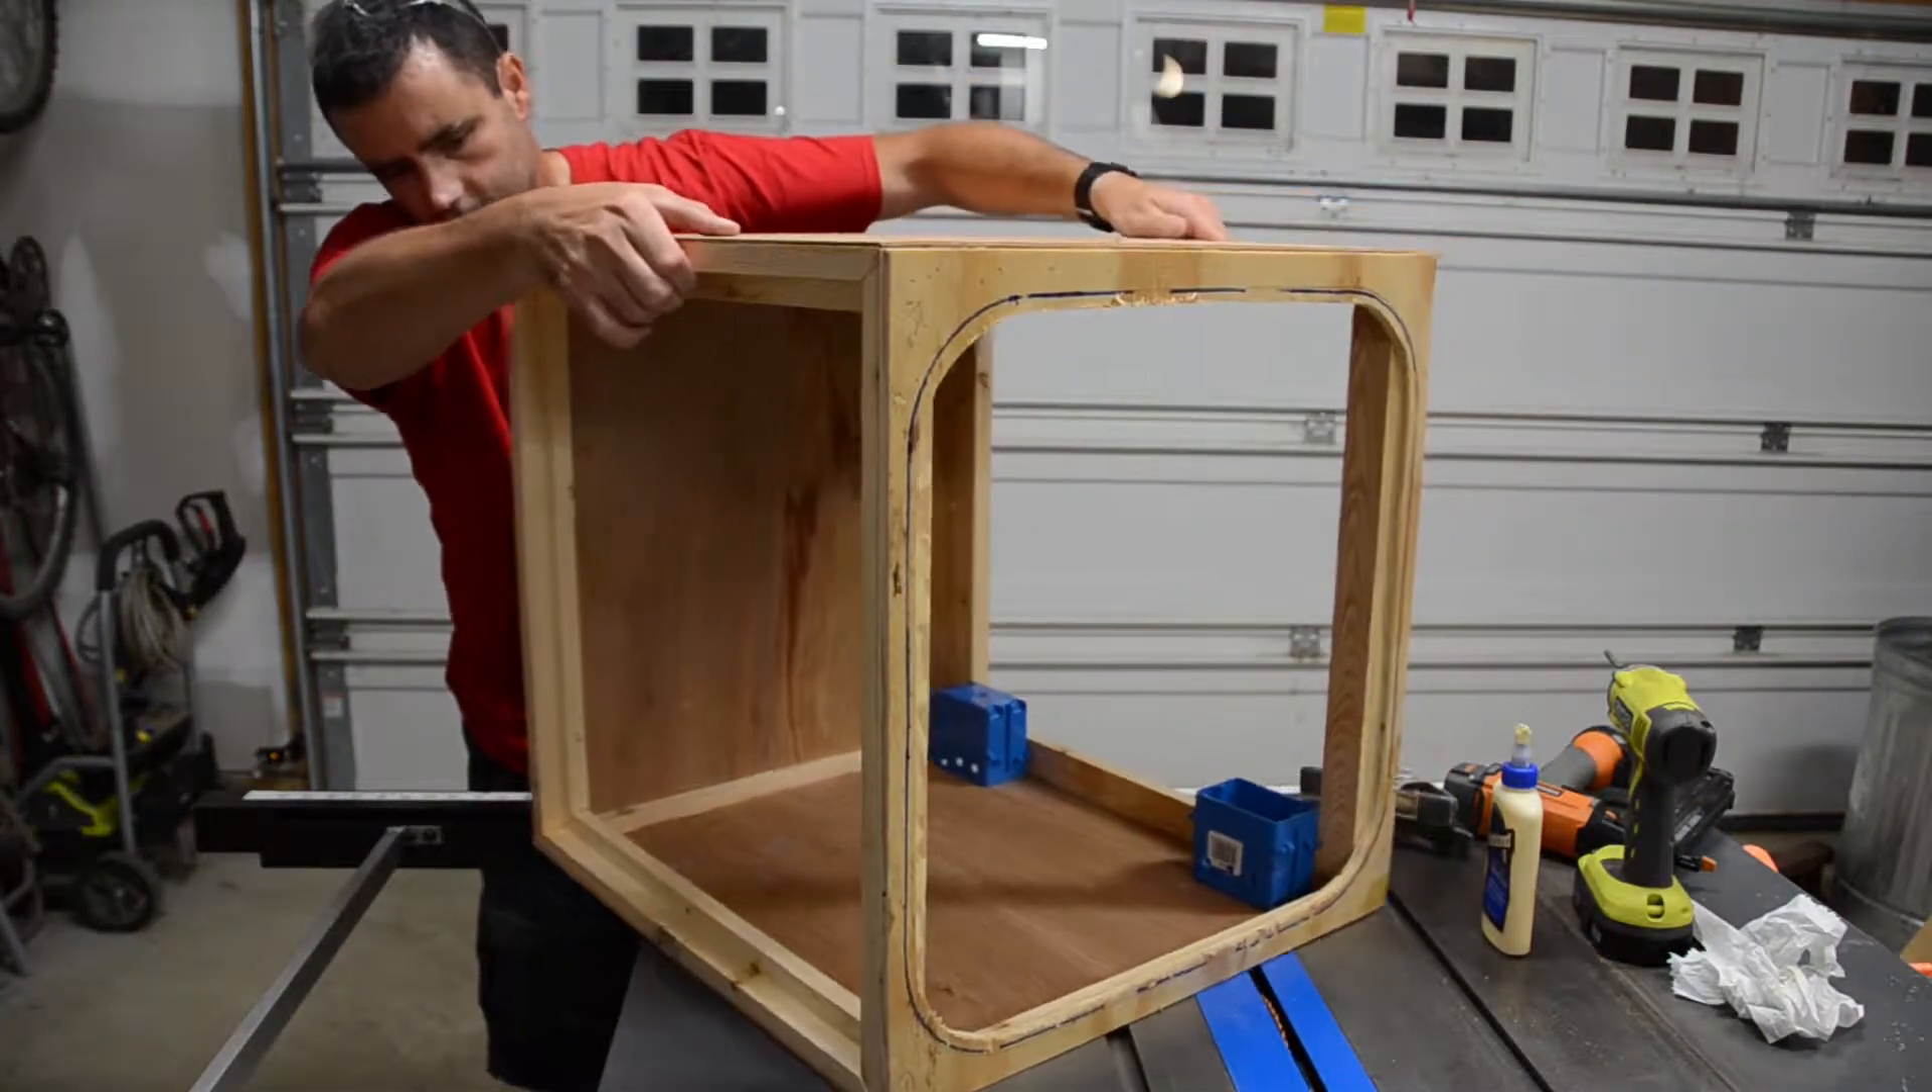I'm sure that's three times more nails than I needed, but the front is on.